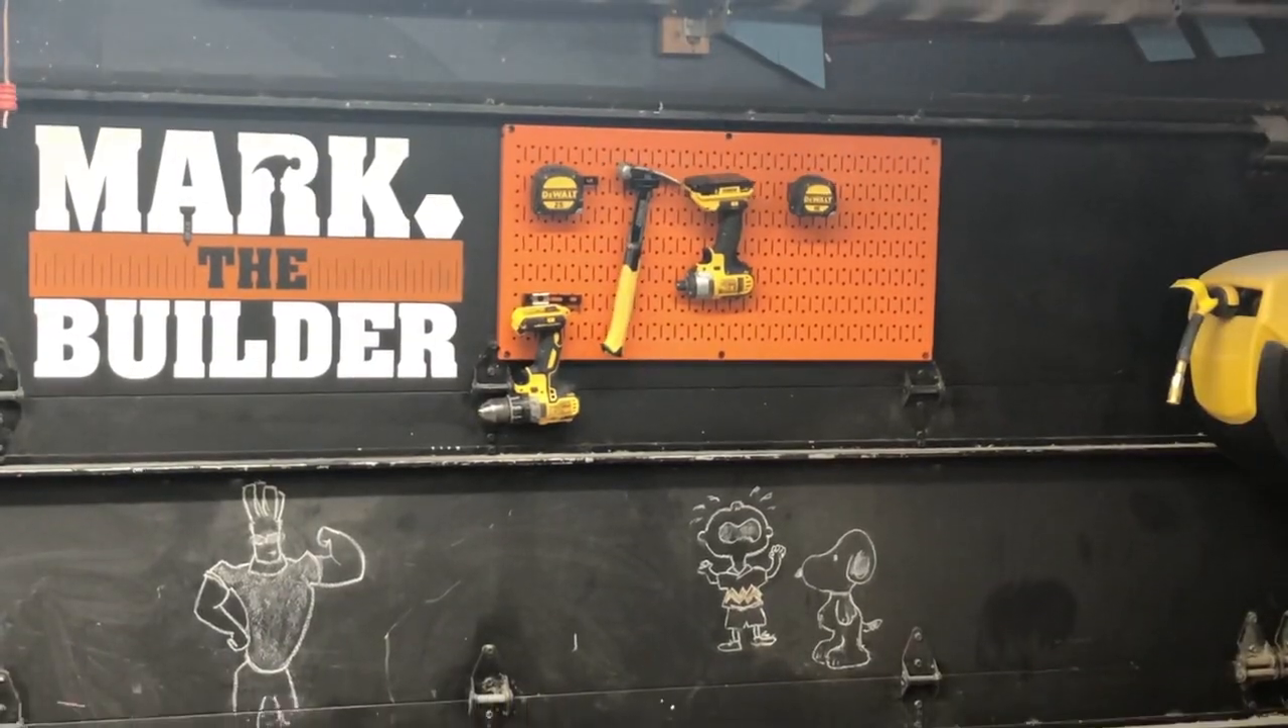The wall control is now mounted.